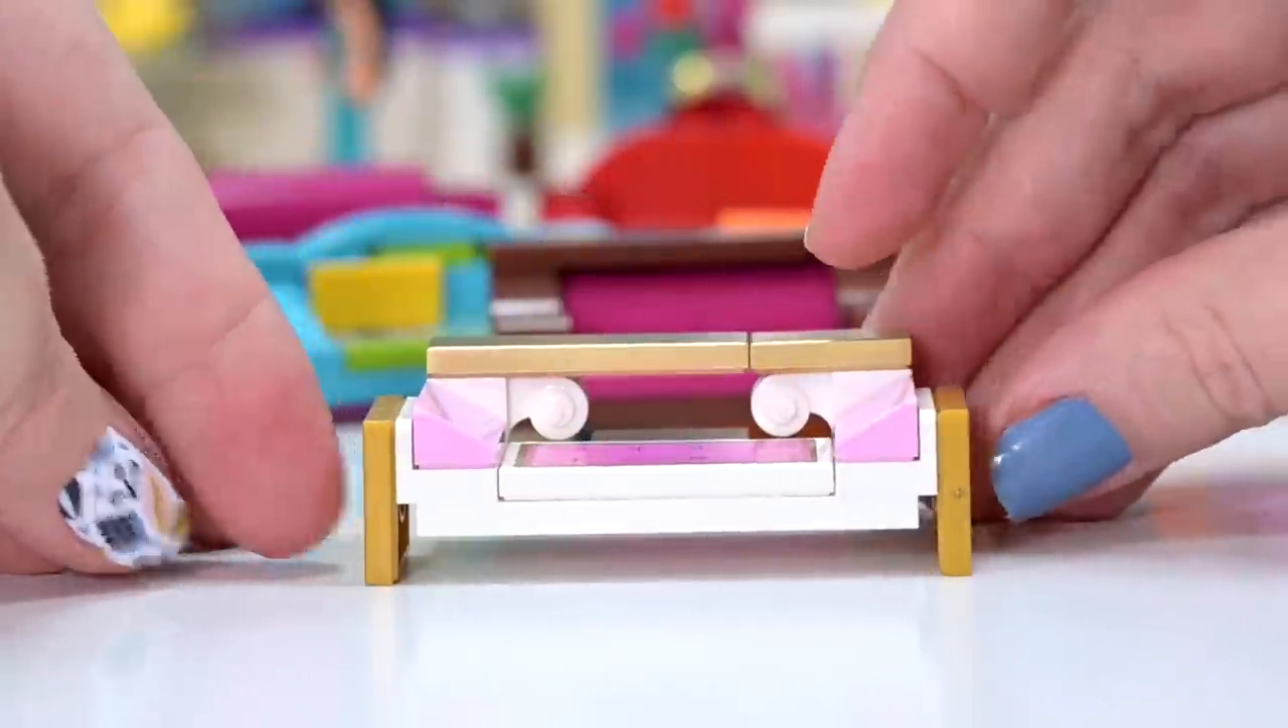And because I don't have a 6x1 tile along the top. I've just got to use a 4 and a 2. Which has a bit of a seam in it.